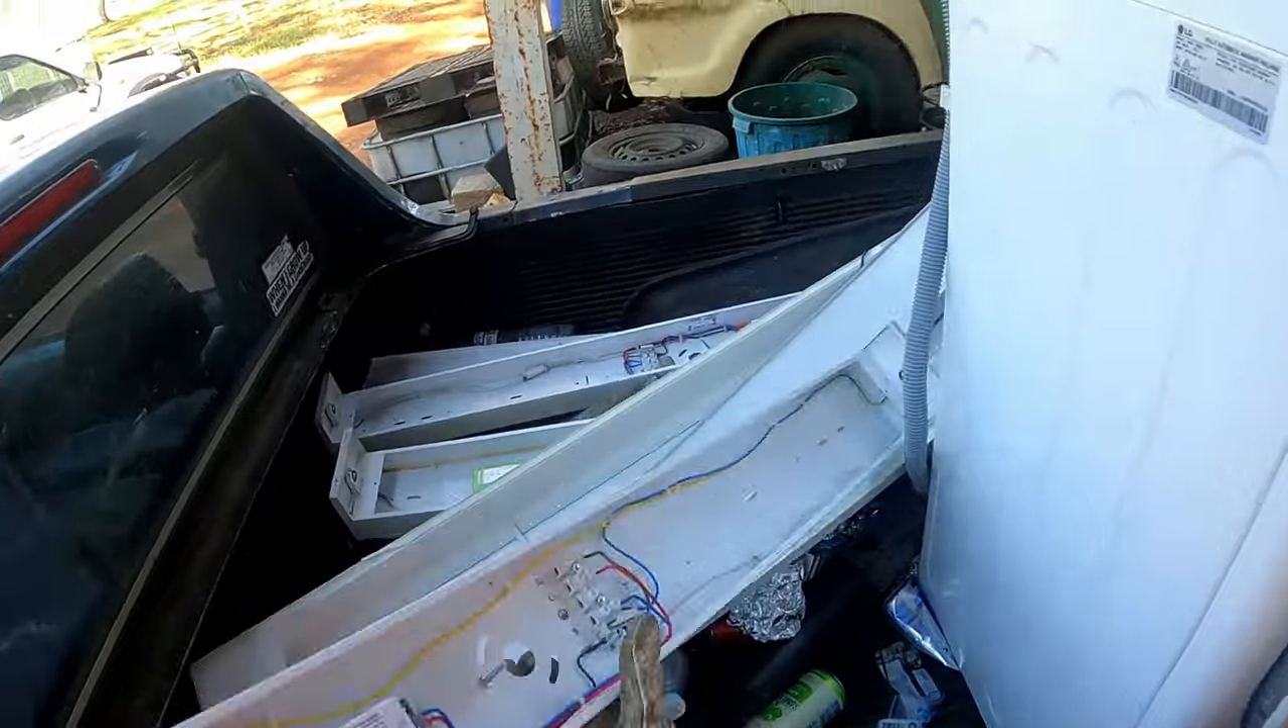Right now the light's got to be processed it's got to have all the wire taken off.